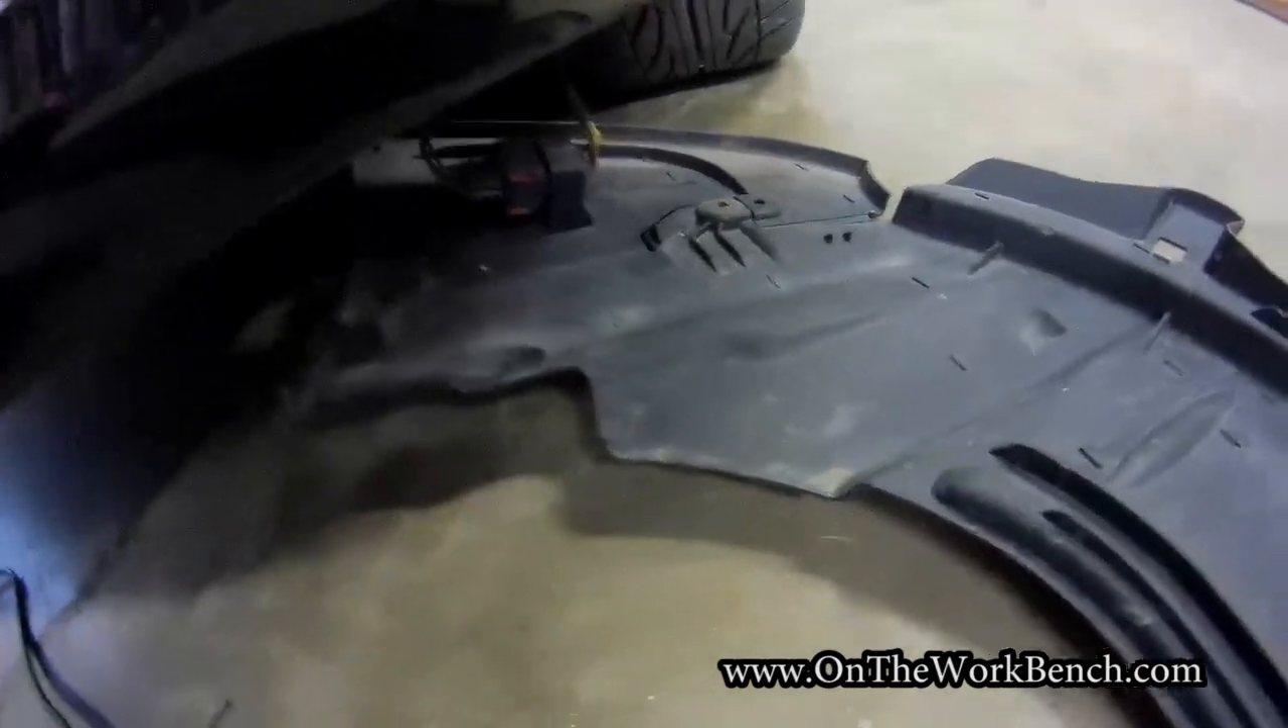This is what the lower cover looks like when it's removed.